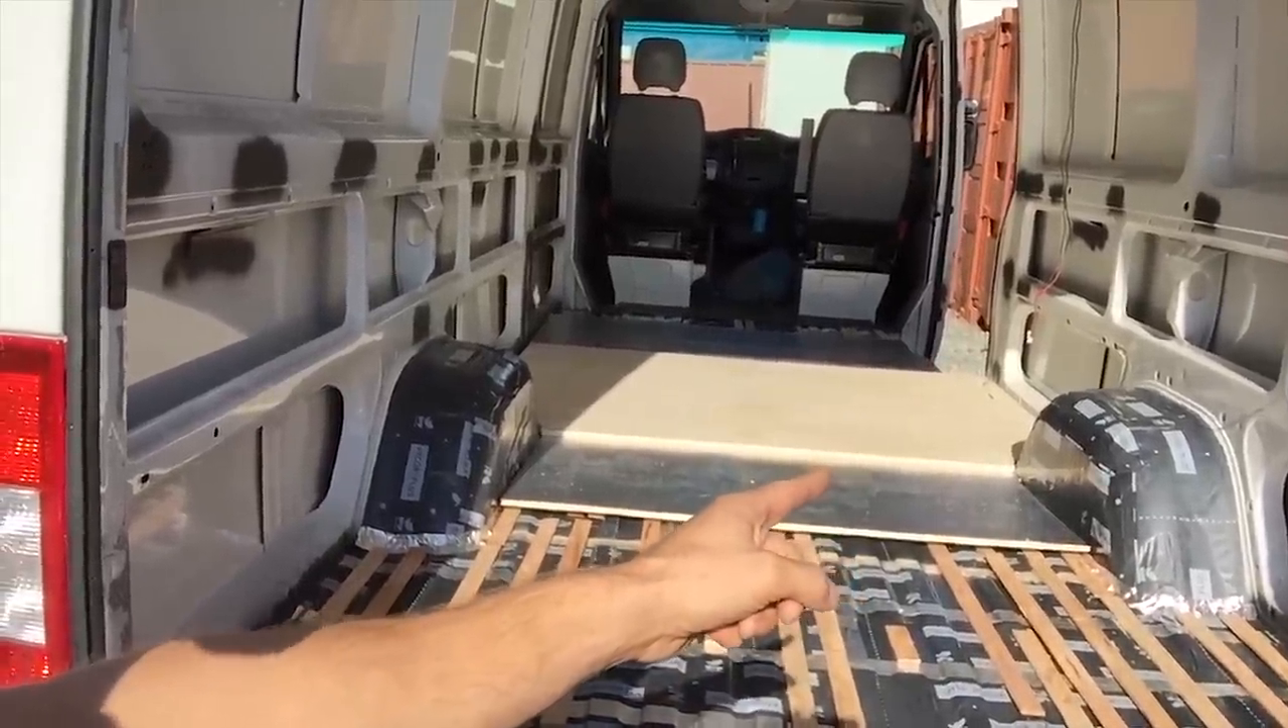Insulation has been cut and now we just need to finish off the rest of these plywood sheets and then we are good to go.